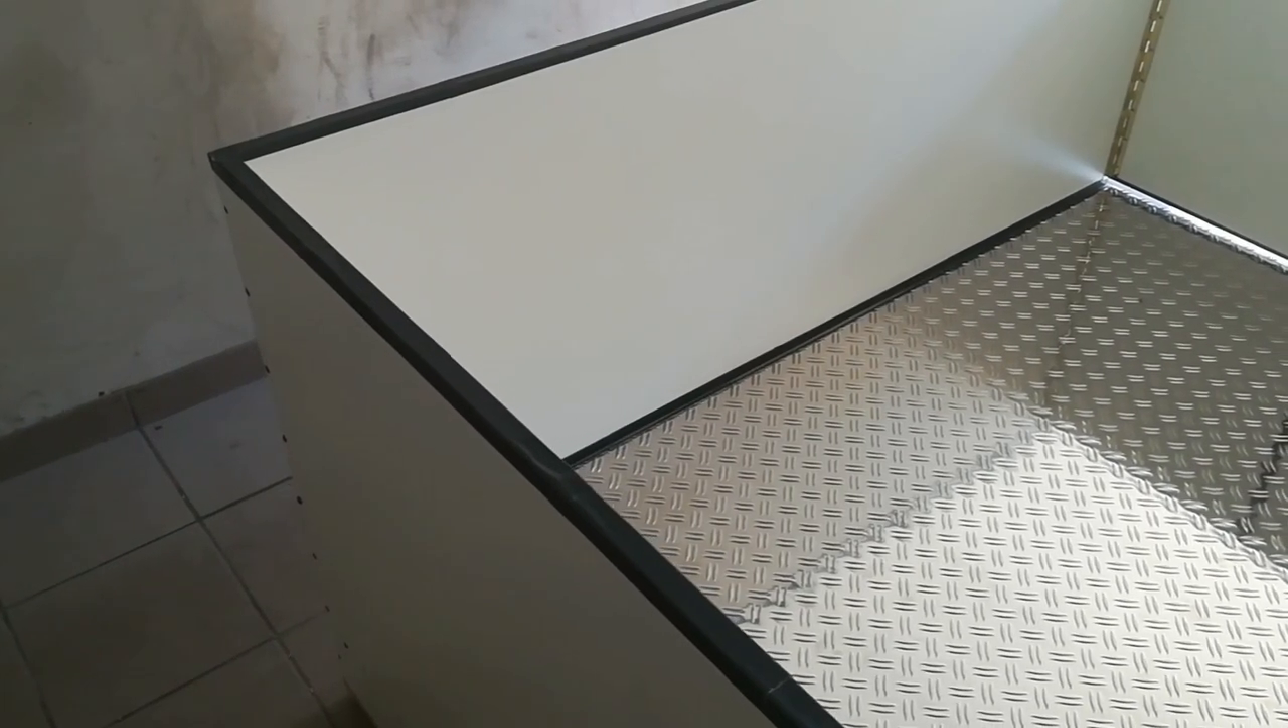Die eigentliche Transportbox für die Schafe ist inklusive Stahlboden zusammengebaut.